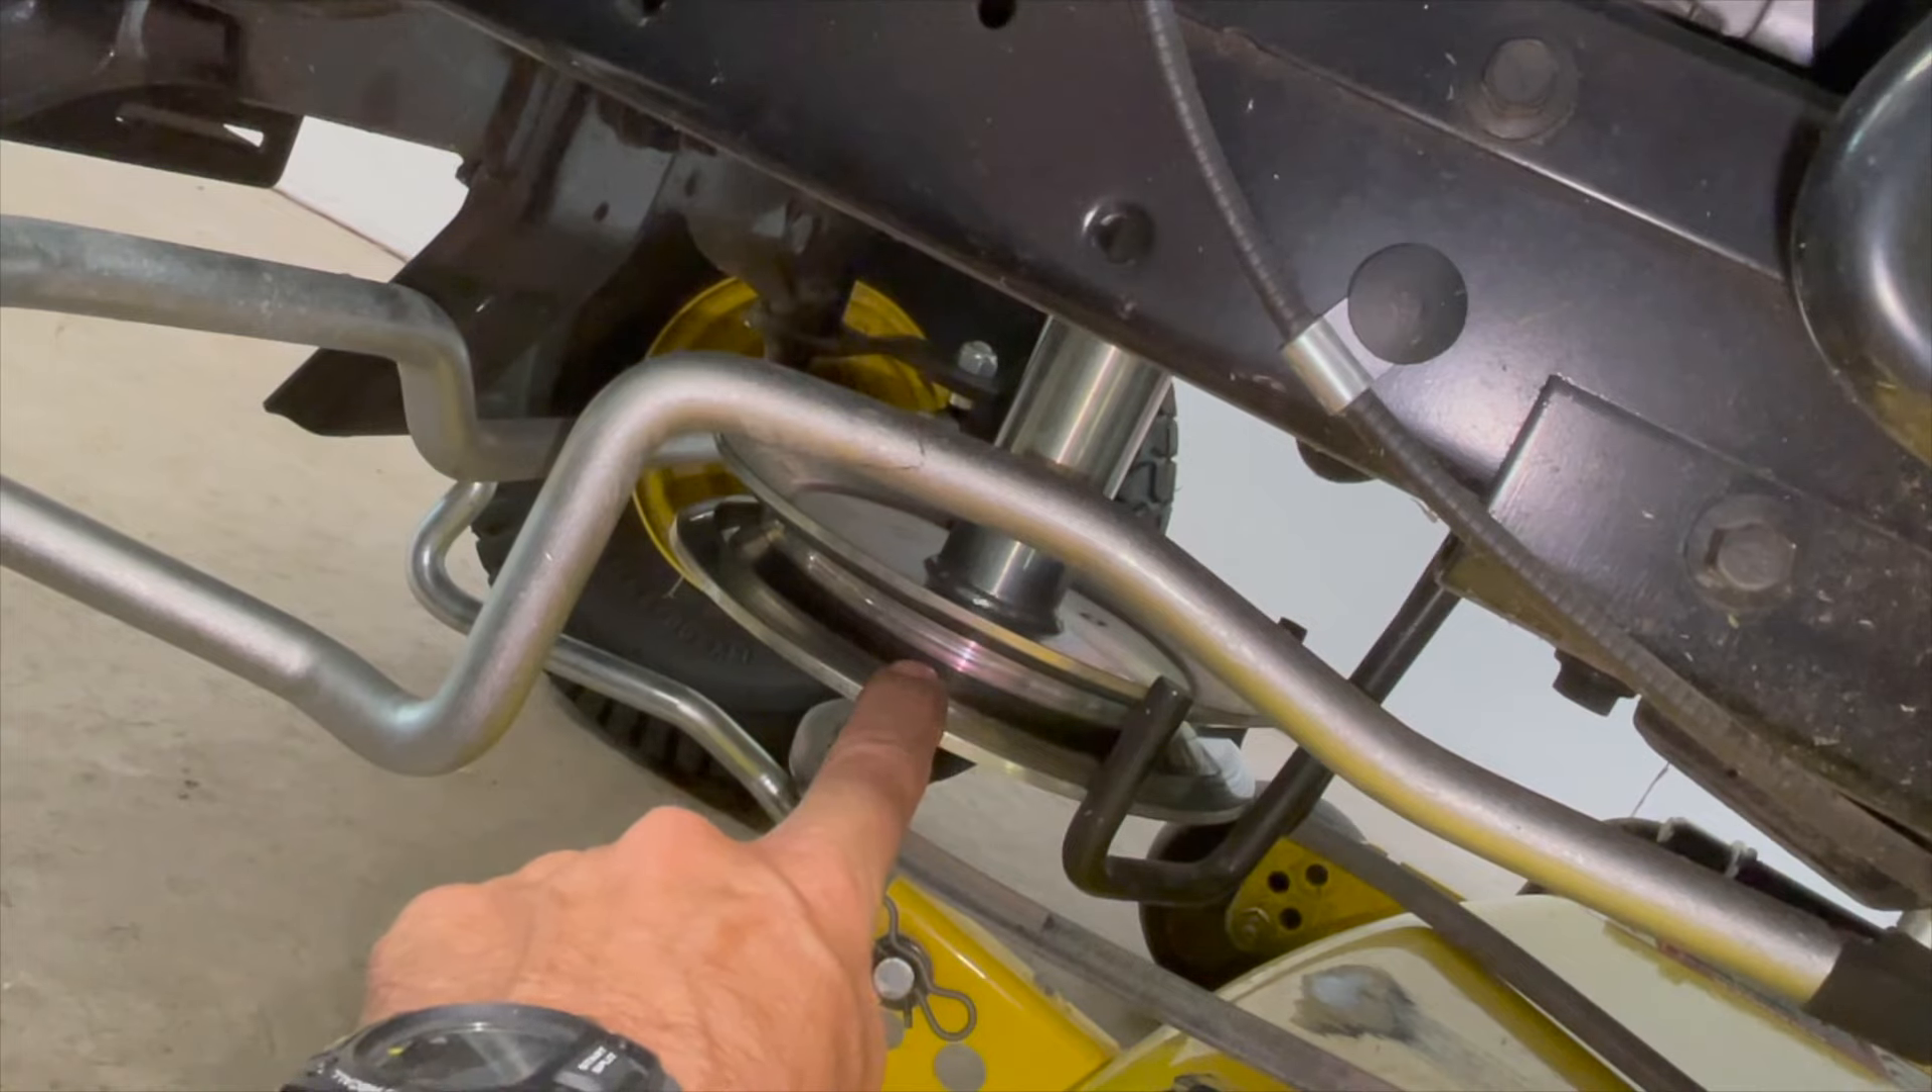Now i think all you got left to do is to put your belt on this pulley right here.